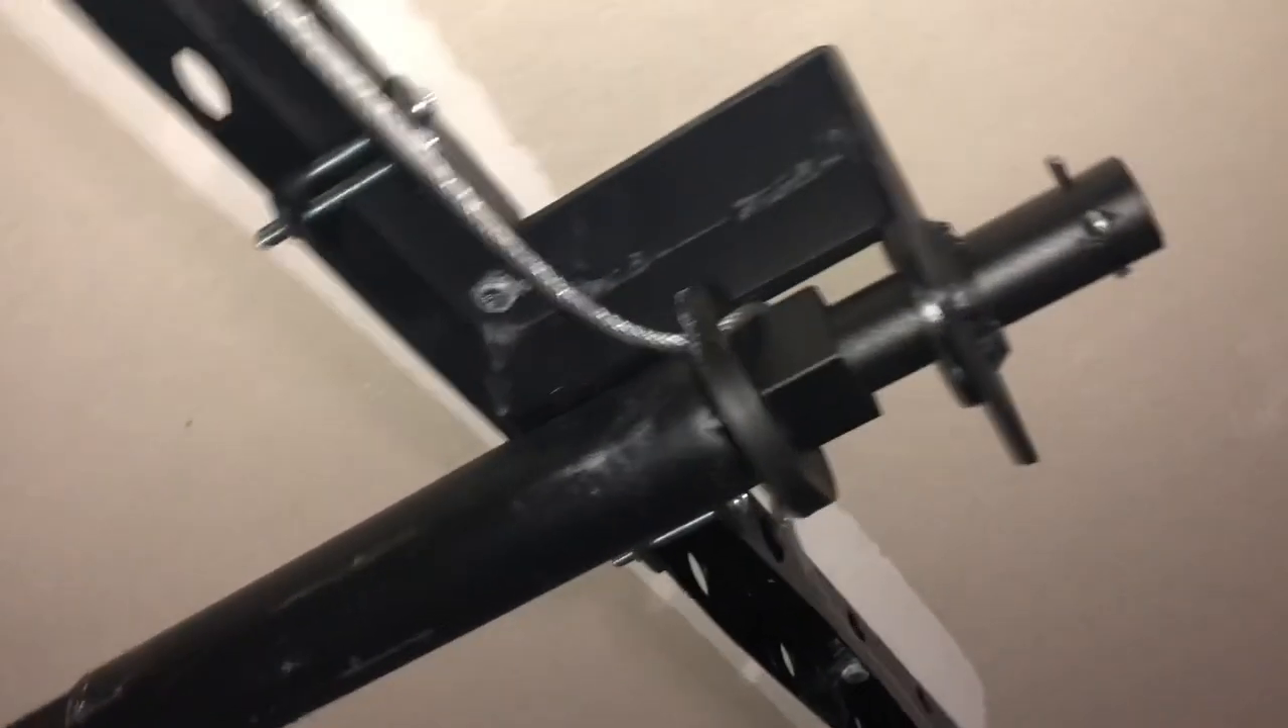As you can see the lift assembly is now on.